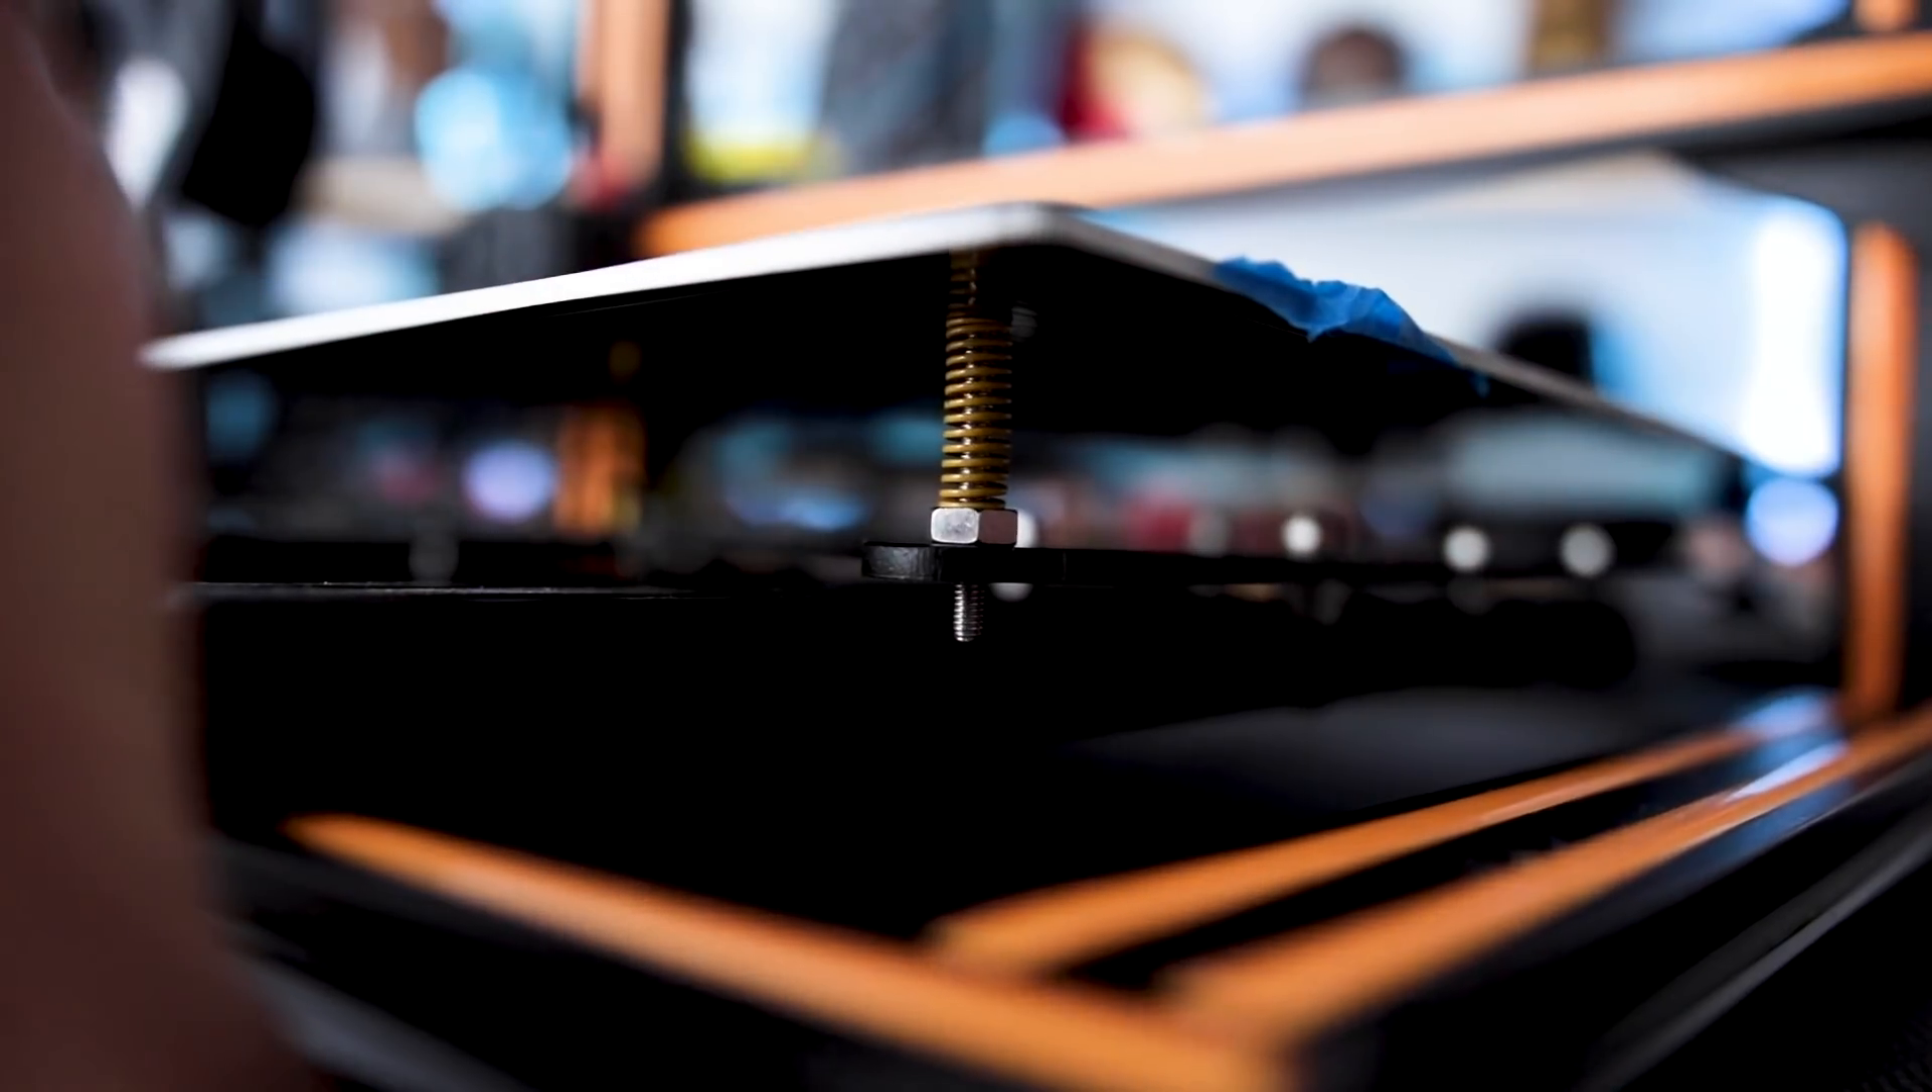Alright you know just lift this up with the spring with it slide that bolt in right back through the hole now the spring sits on top of the actual bolt.